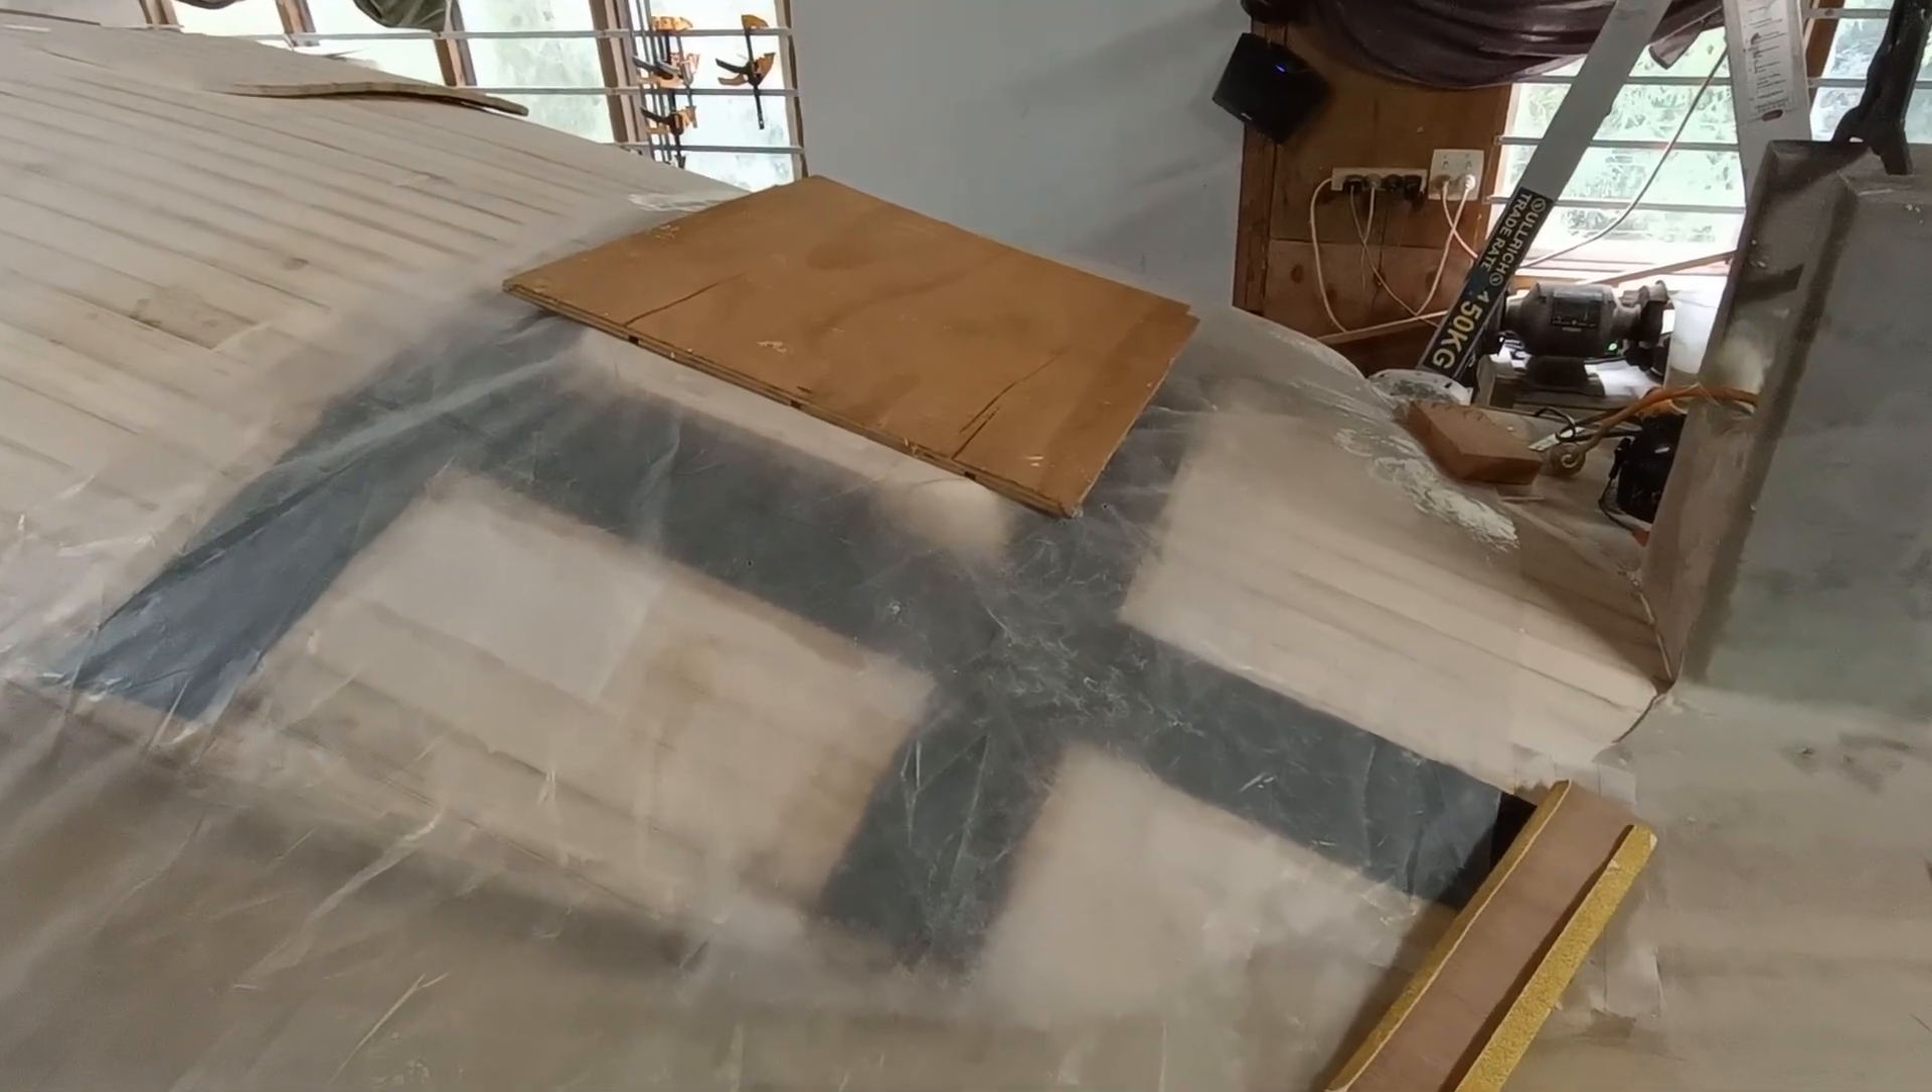I've put some carbon uni on the foredeck here and it's a similar process I'll have to probably do for a lot of the cabin at the top because I'm not using deck beams.